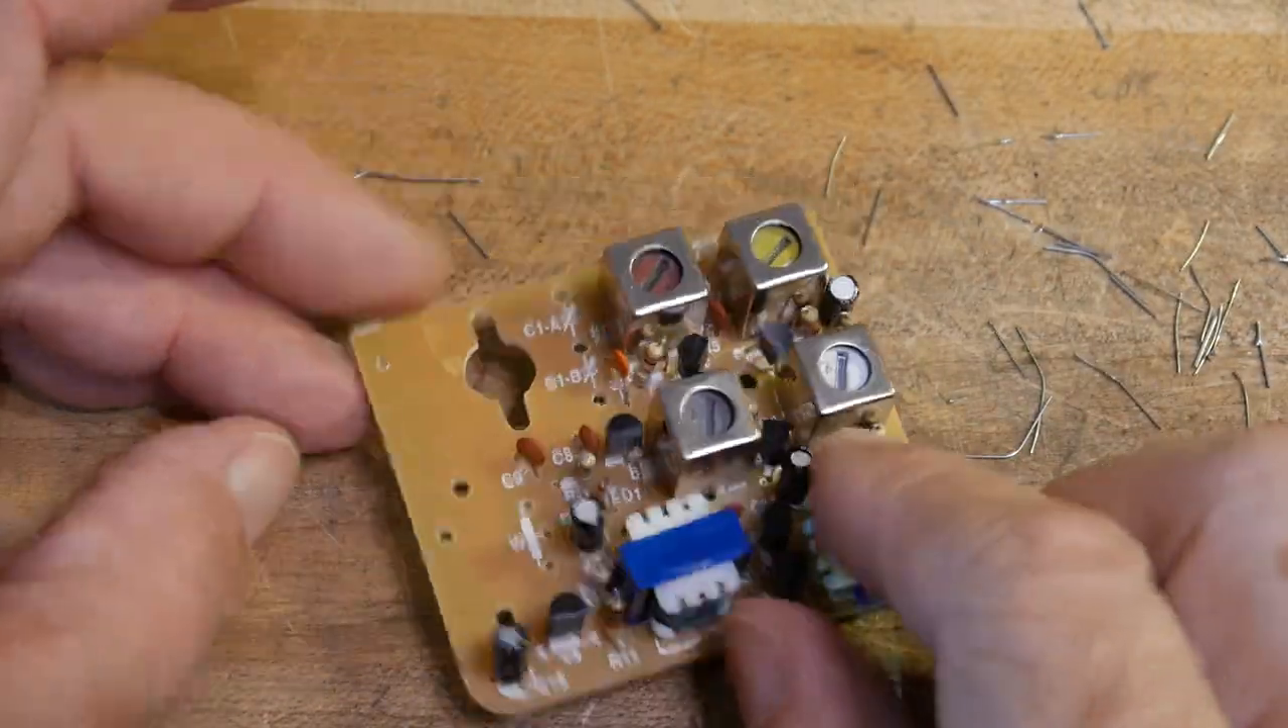Well, there's a lot of parts on this board. They're all loaded up now.